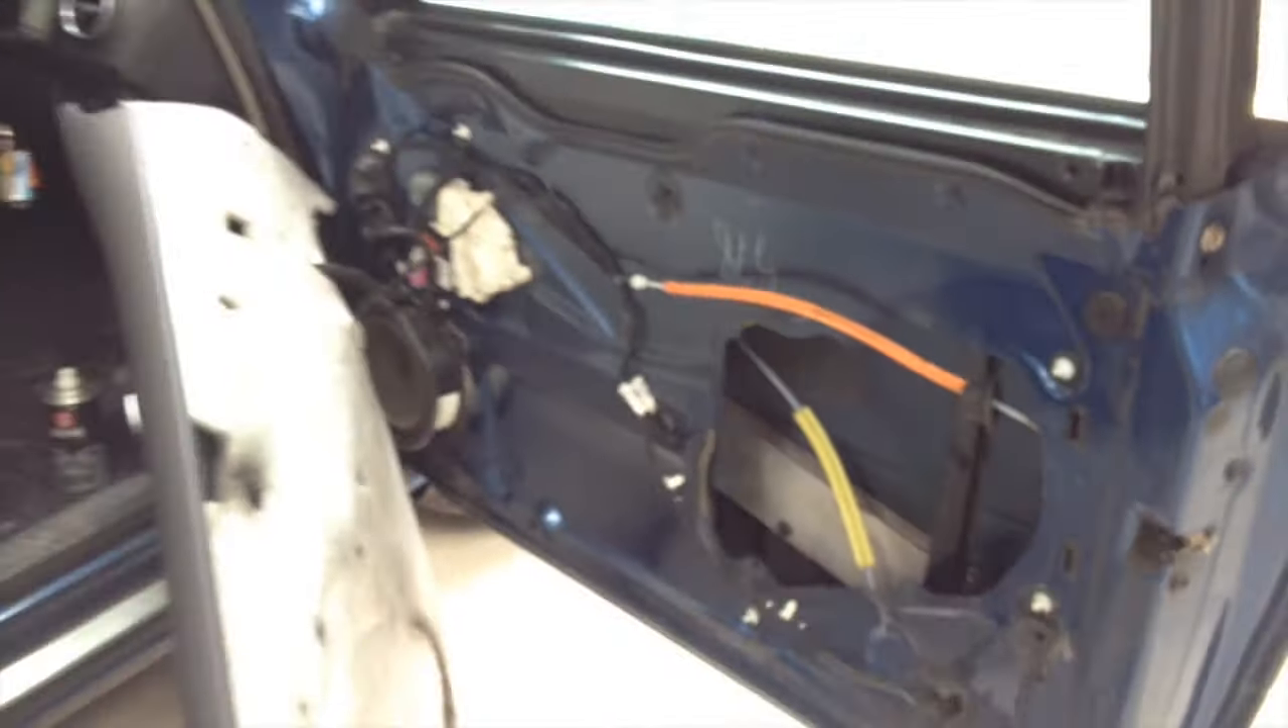Okay, so all that's left for me is to put the door card back on.